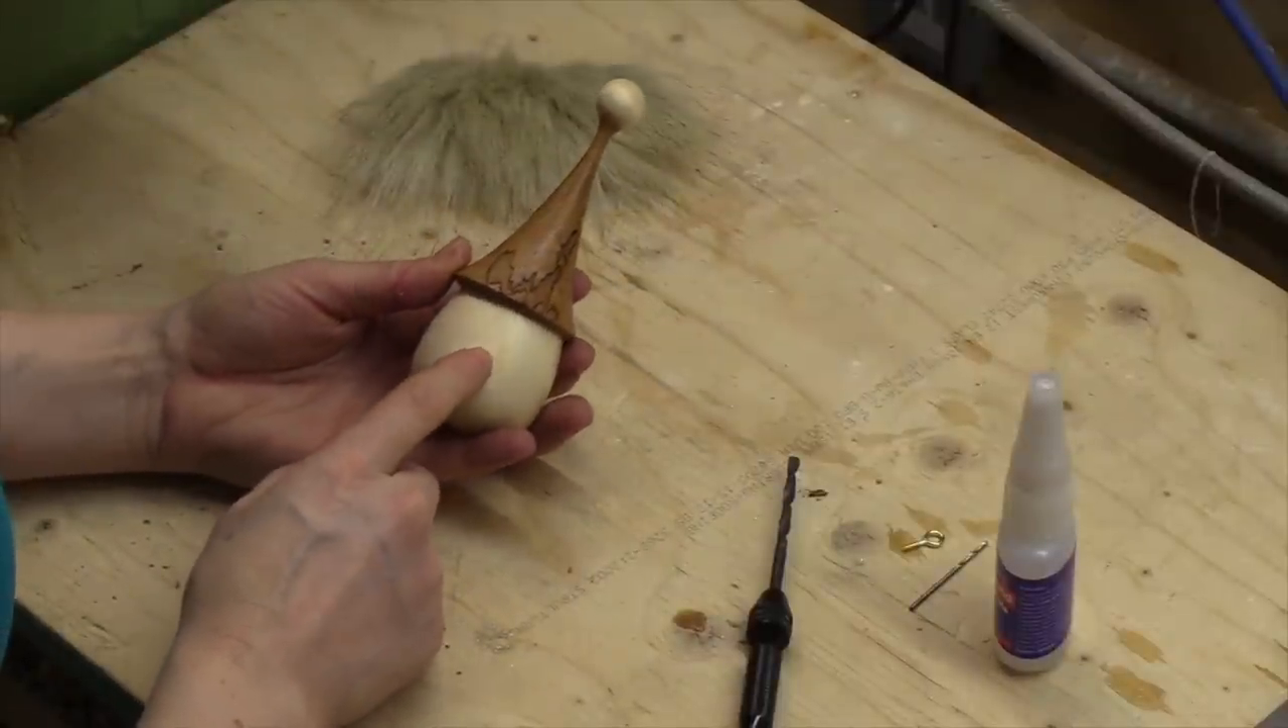So that is the body, the hat and the bobble assembled.